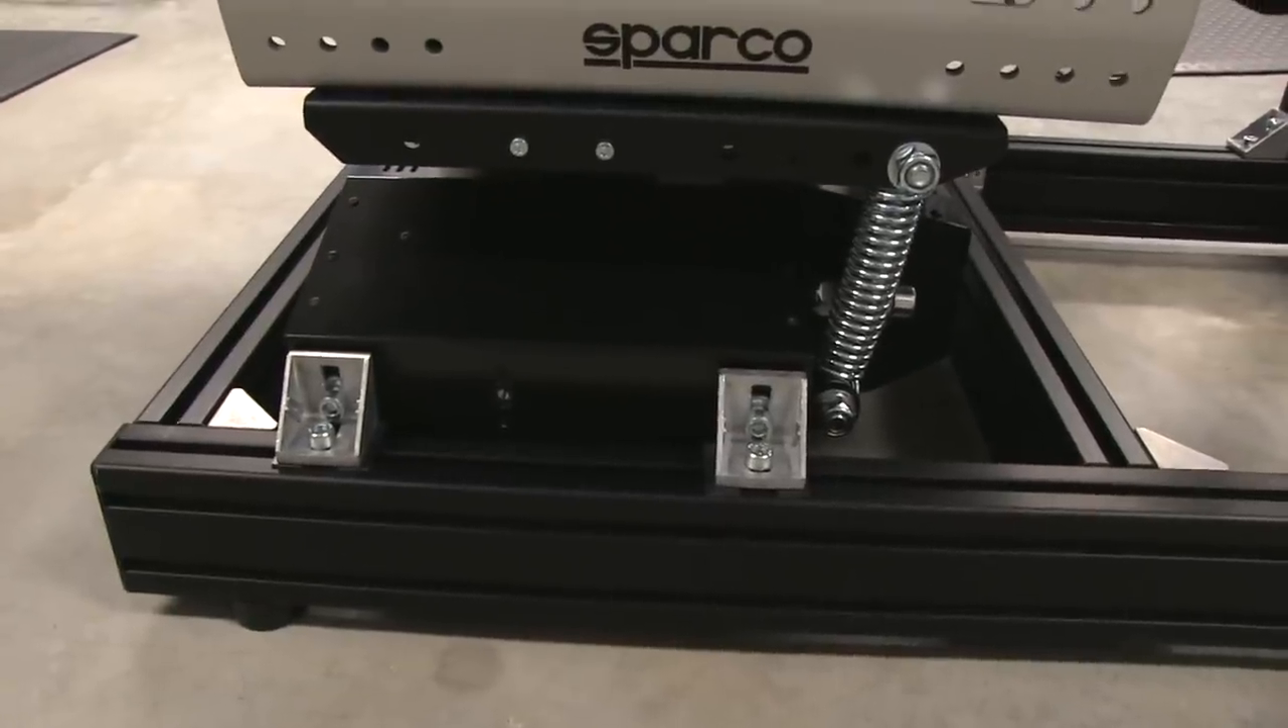All right we've got the platform securely mounted to our Simlabs GT1 Evo rig and it looks like these two corner brackets on each side are going to do the job.